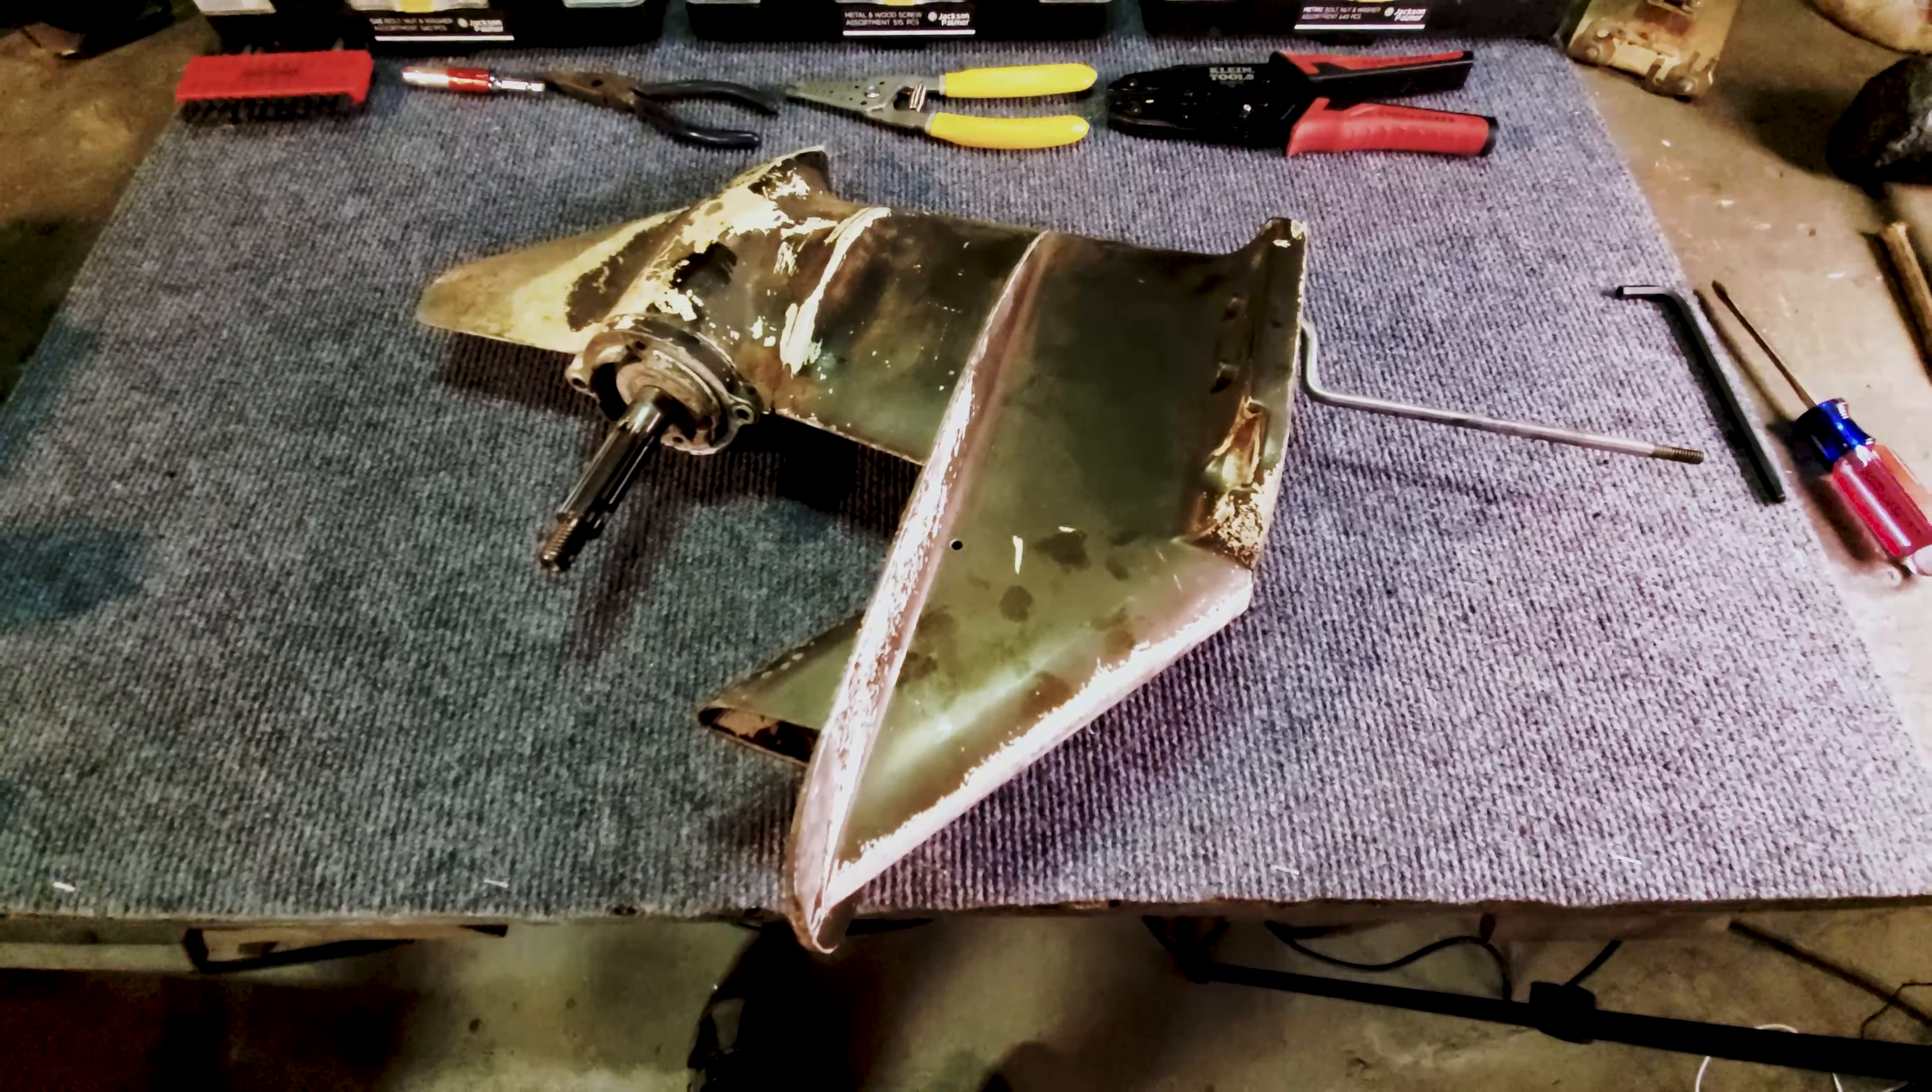The gear housing was already removed from the motor when we pulled the boat and motor out of the weeds last summer.